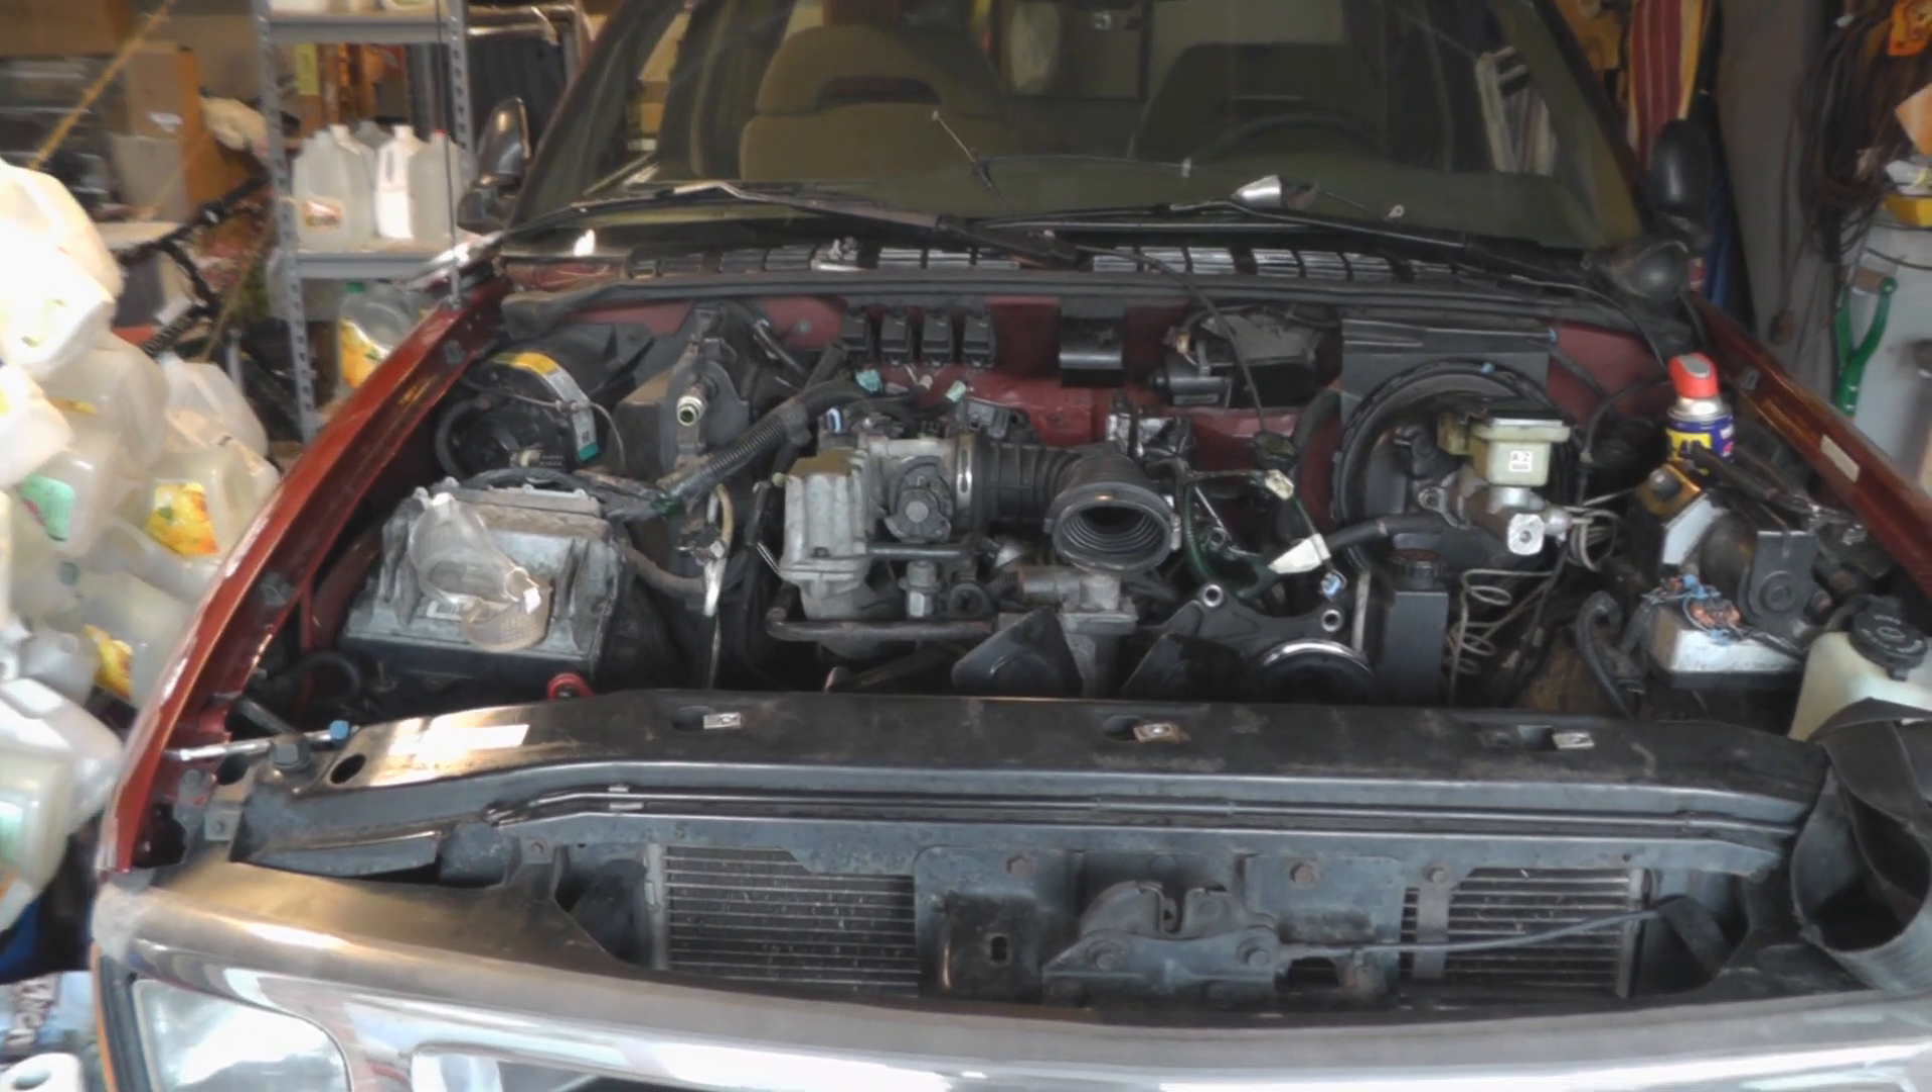Well, we're now at the beginning of the fourth day and this engine is still in here.